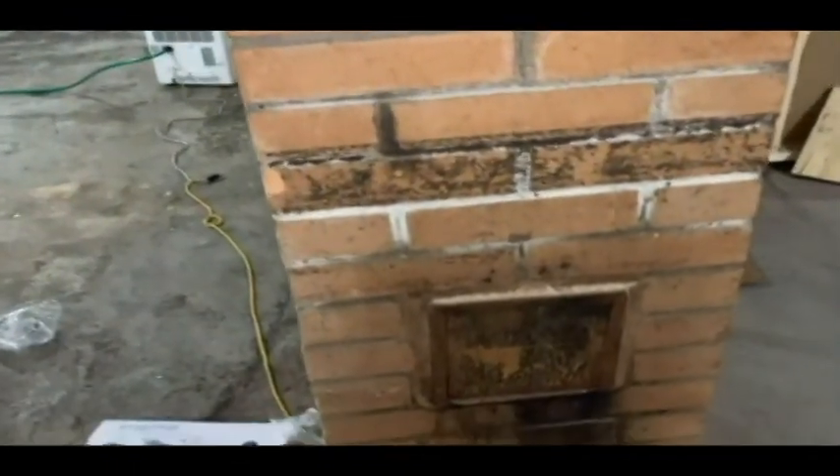I still got to get rid of this chimney here.